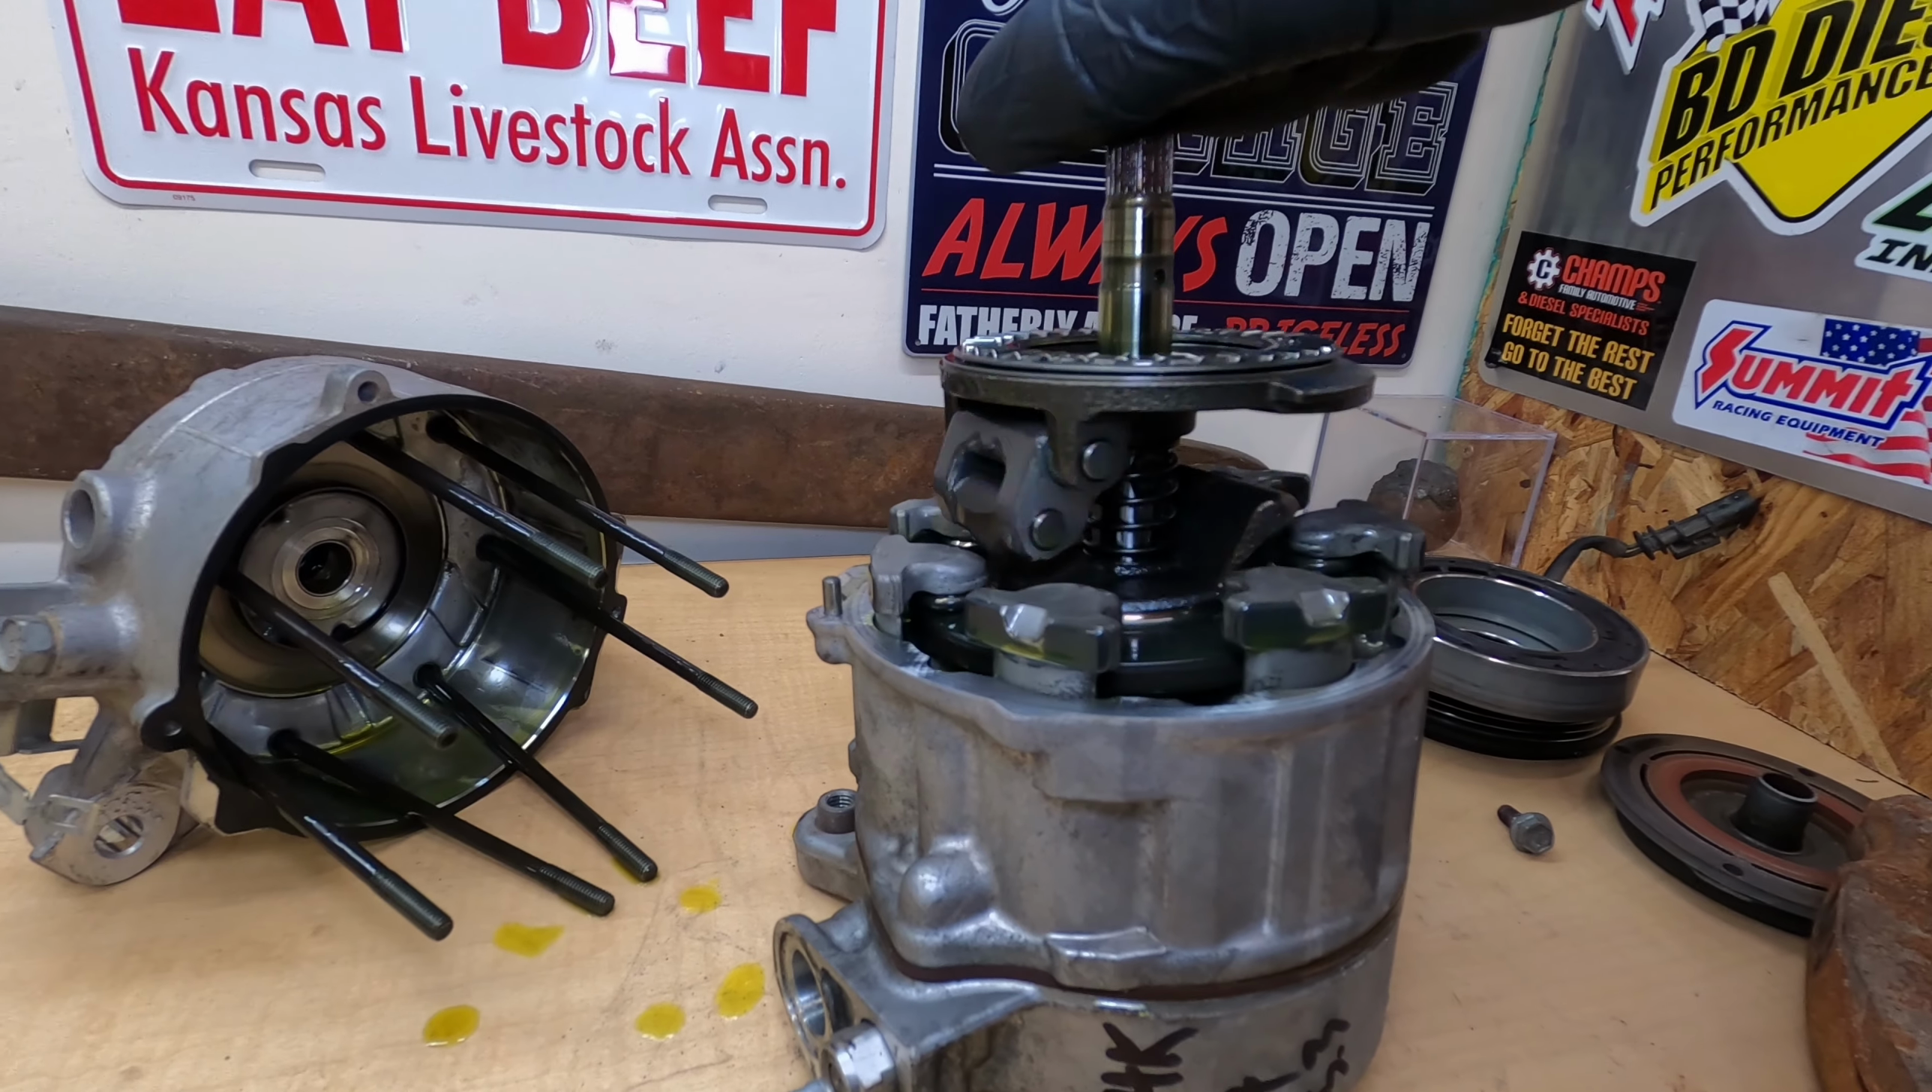So what we're seeing here is the front case removed.